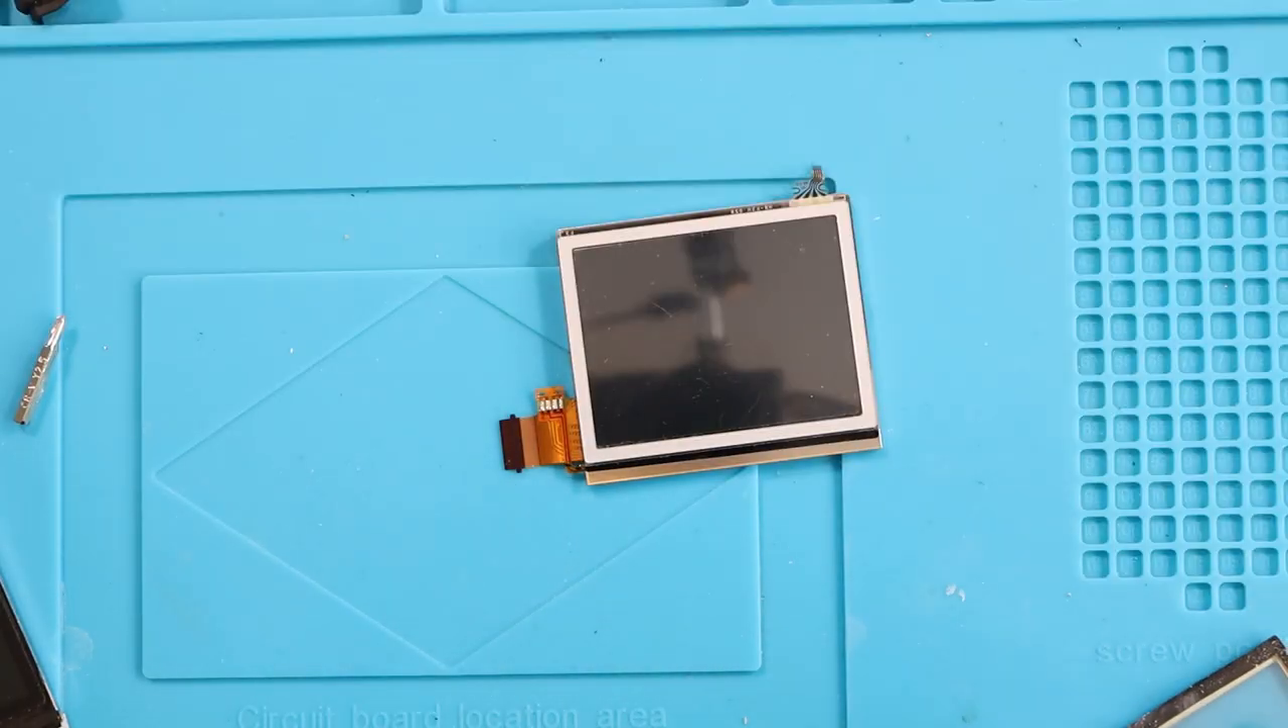Okay, so I've removed the bottom screen out of this Nintendo DS Lite.